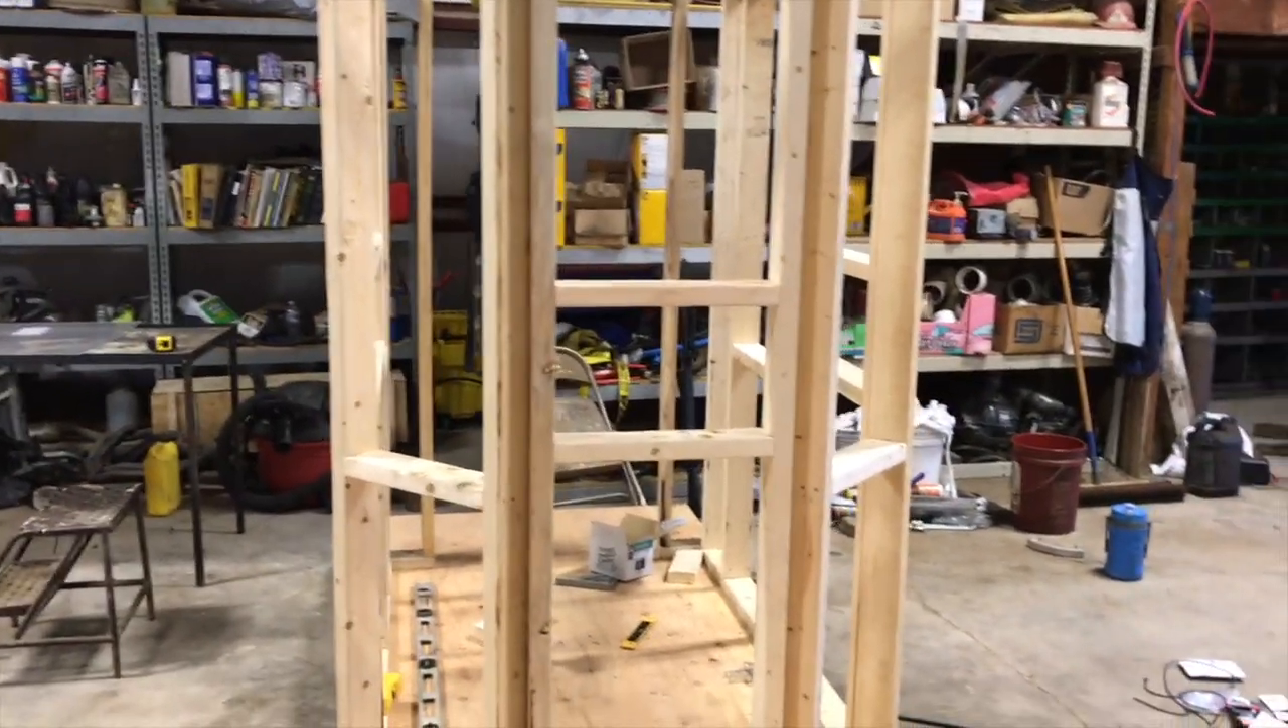Okay, so I got the framing done for the deer blind.